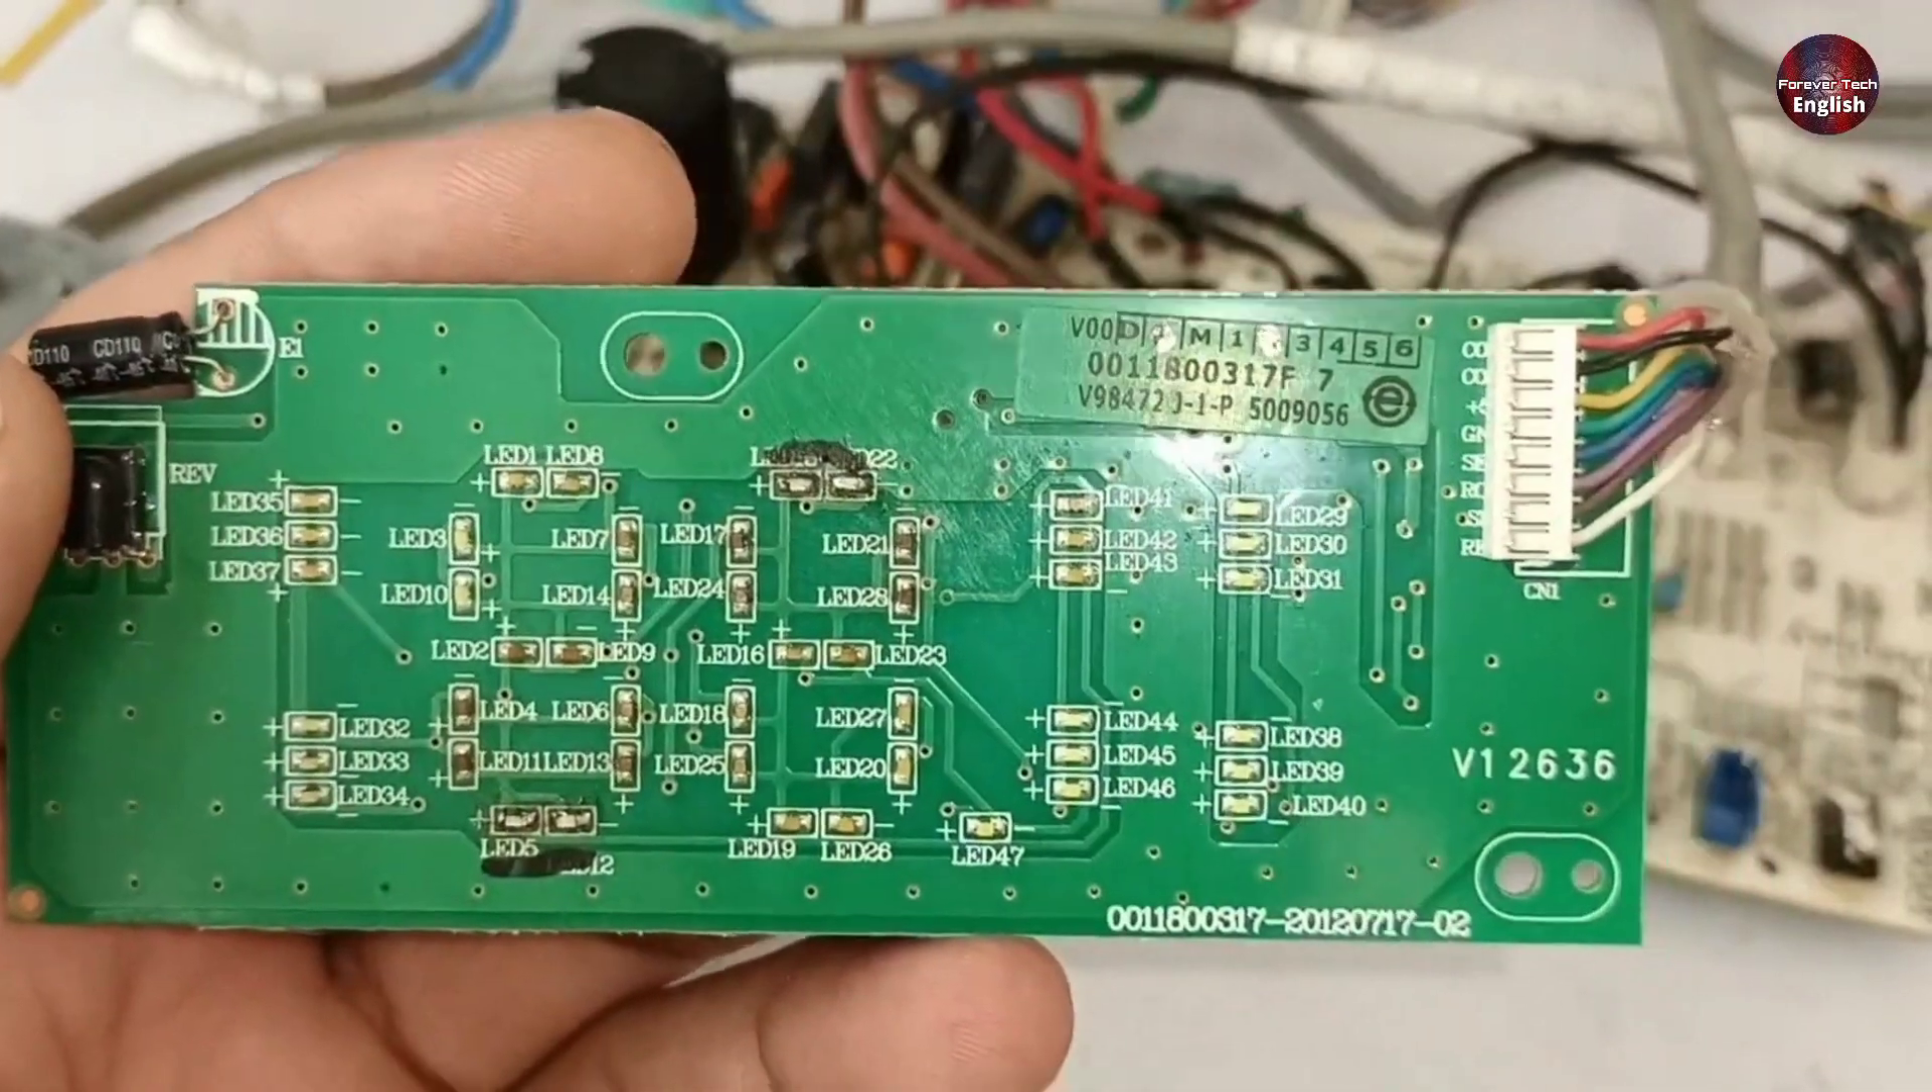I have removed the circuit board.